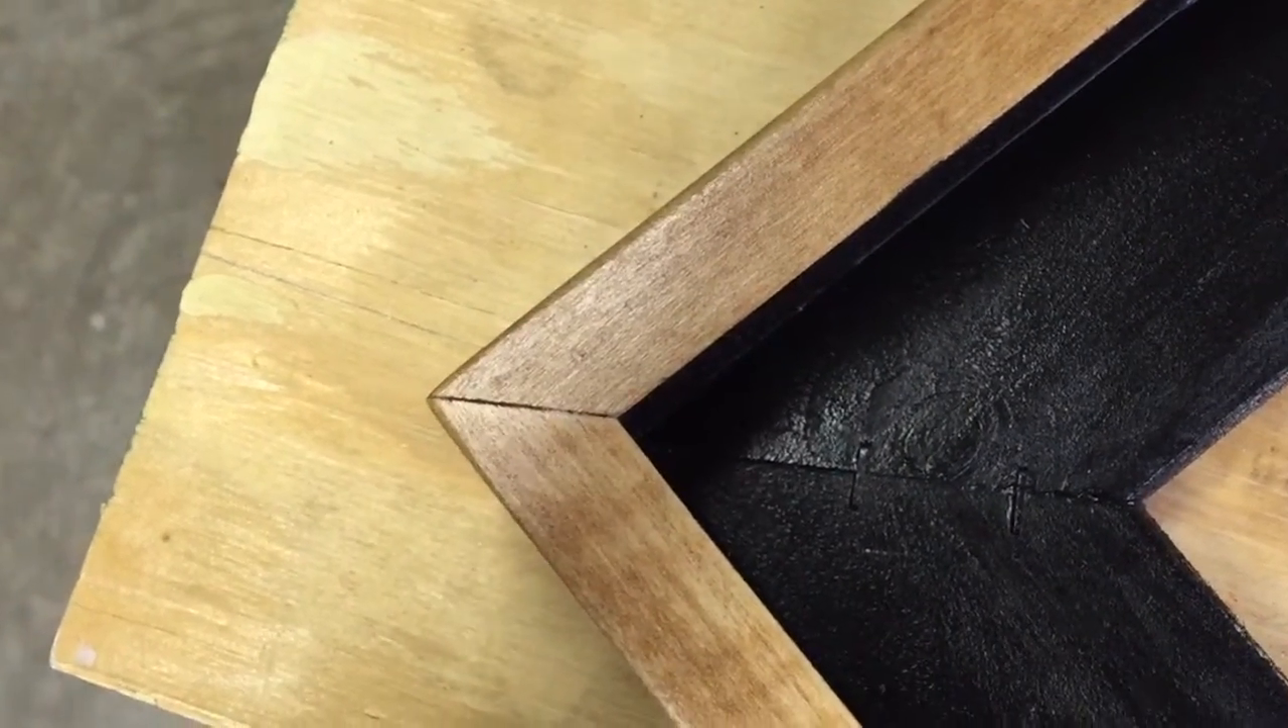I don't have a big gap where those two pieces of wood should come together.